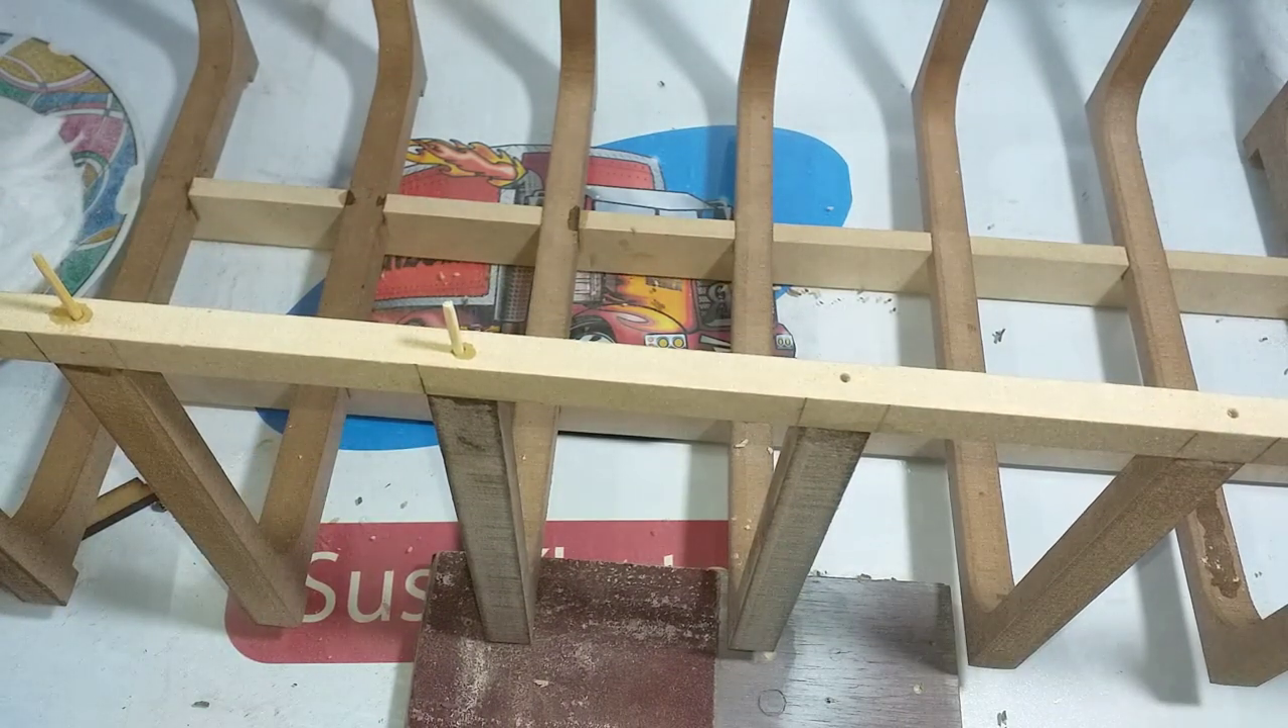Yo ya pegué los travesaños pegué los pegué los largueros.